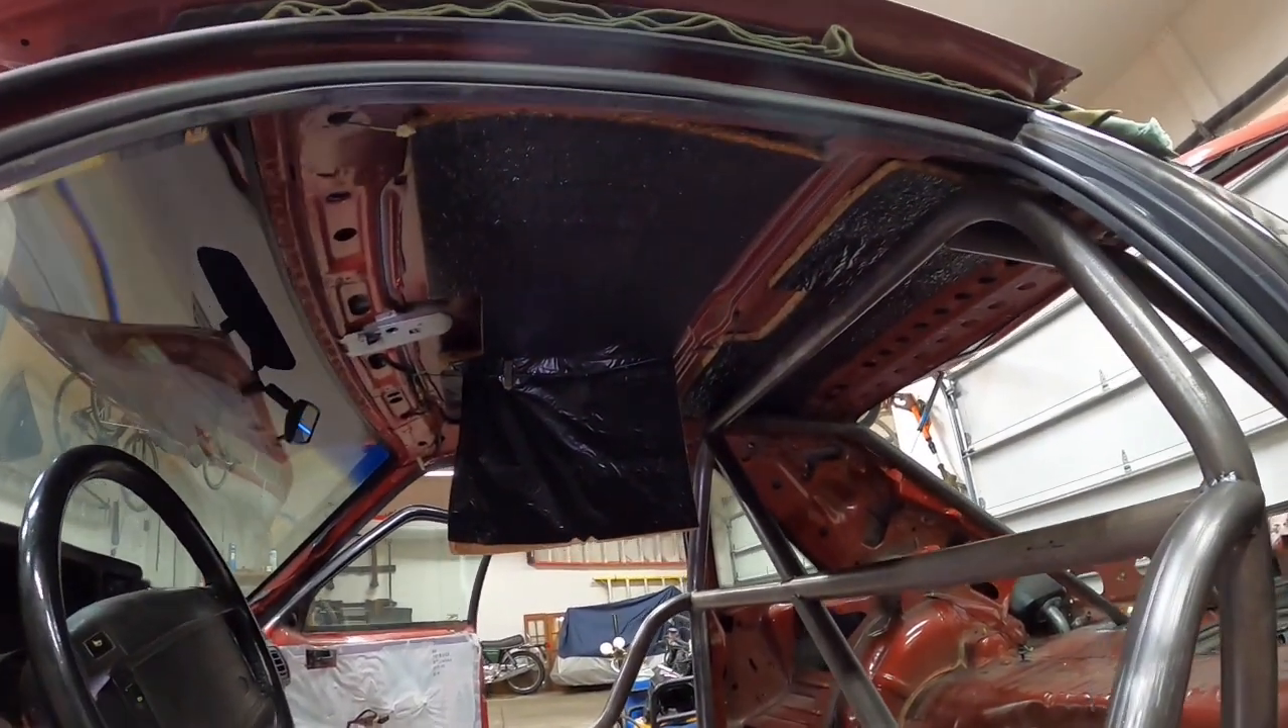All right, I got the headliner pulled out of this guy now.